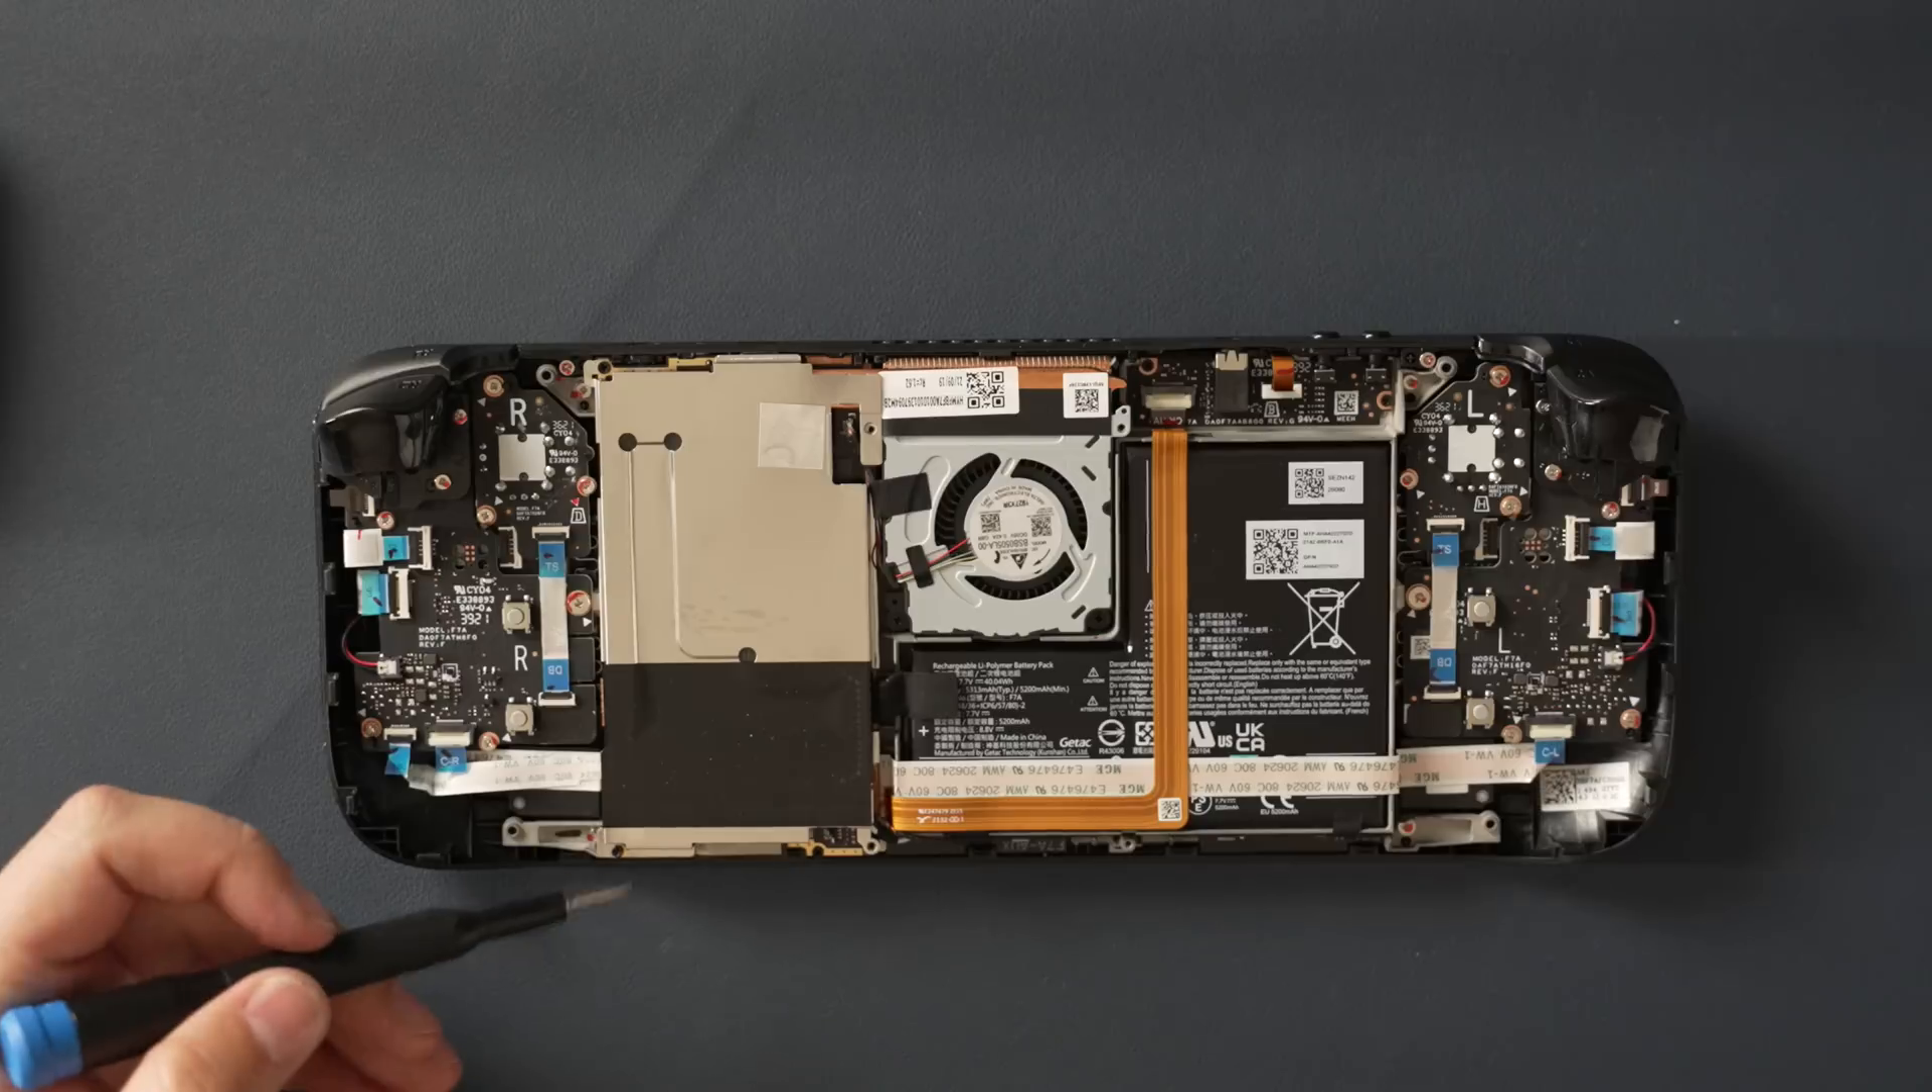Your Steam Deck's back is off.